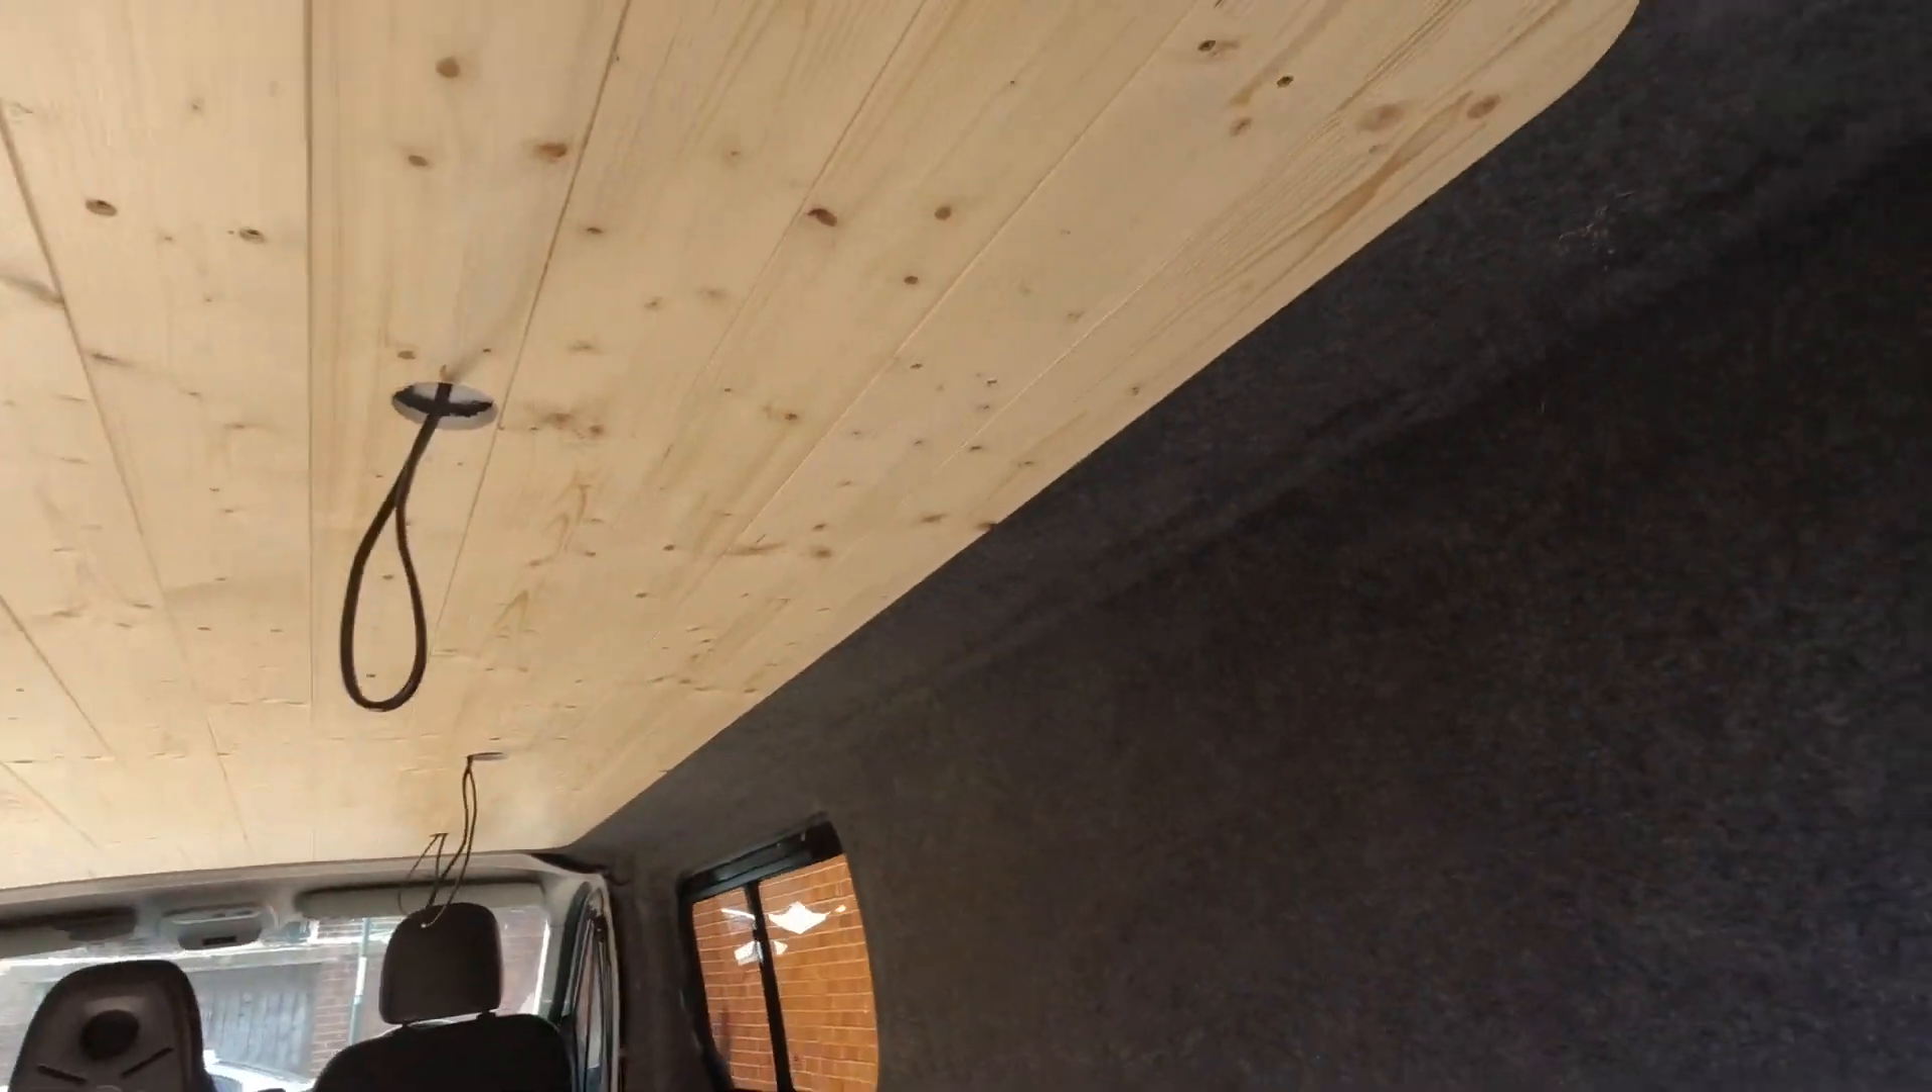So the ceiling is in place and i do like it.